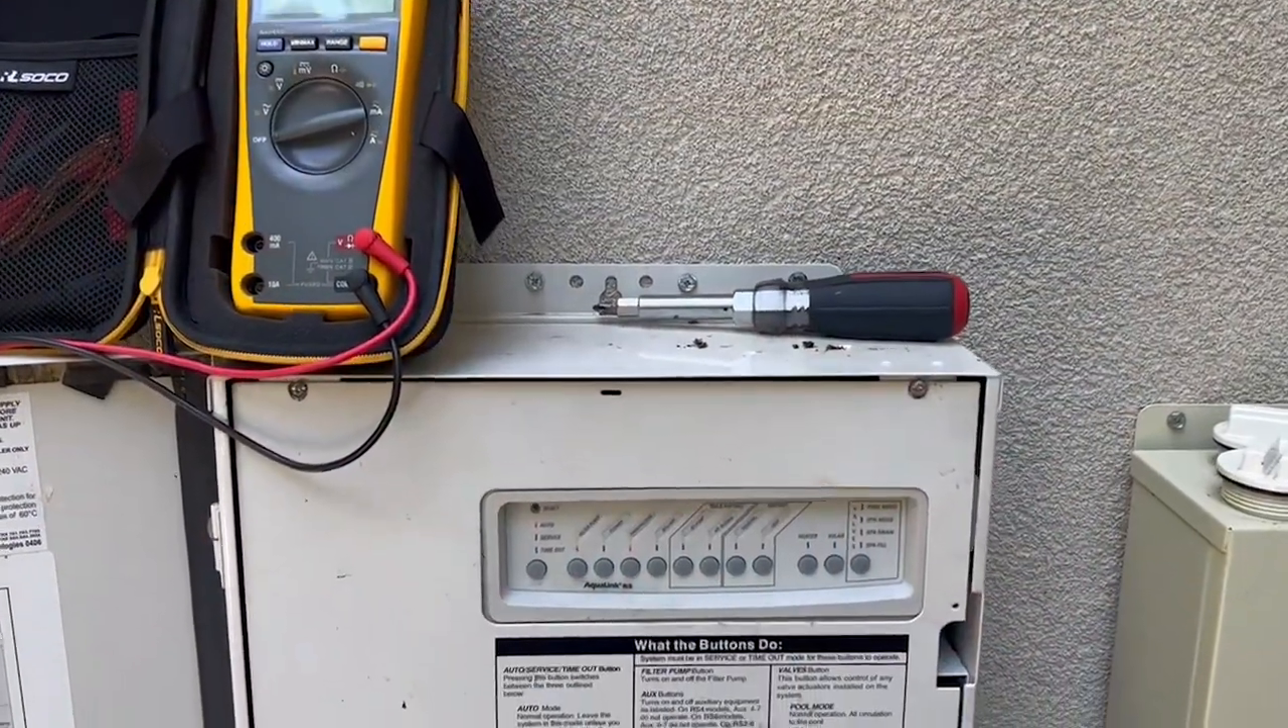We now have our panel back together.